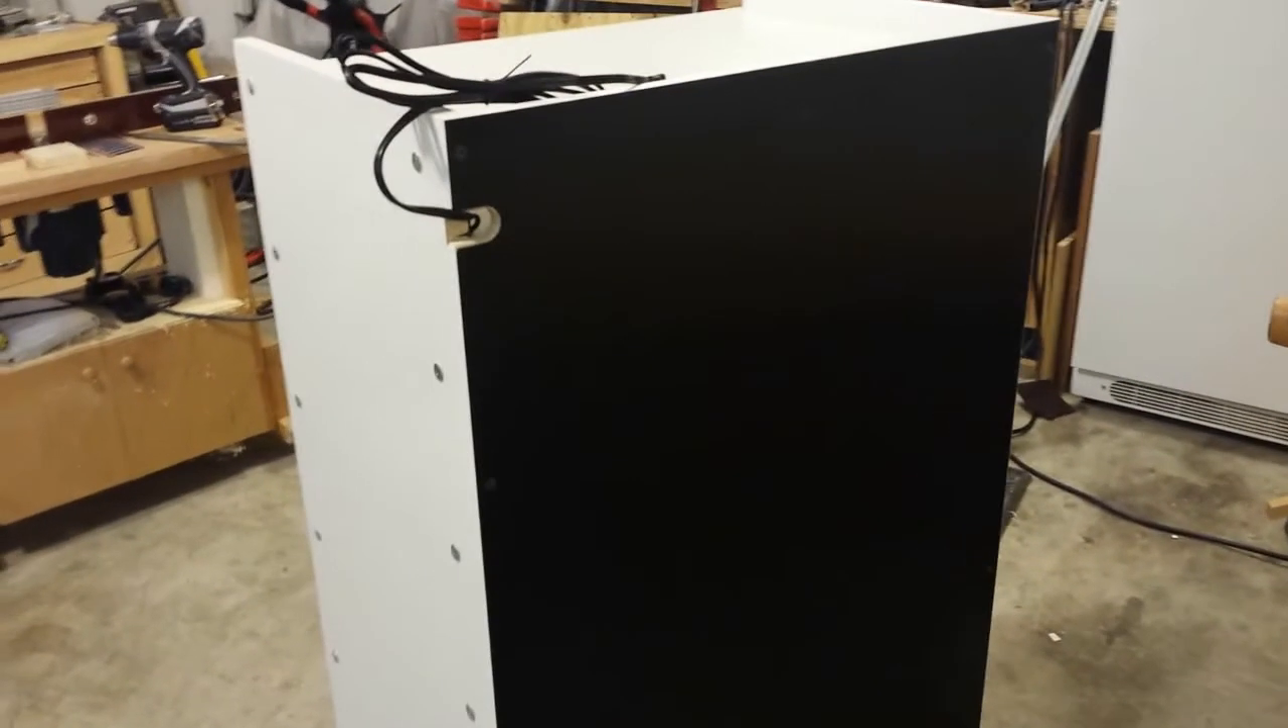Okay so I got the back on it's all finished and I just wanted to show how I cut that back out for the cord.